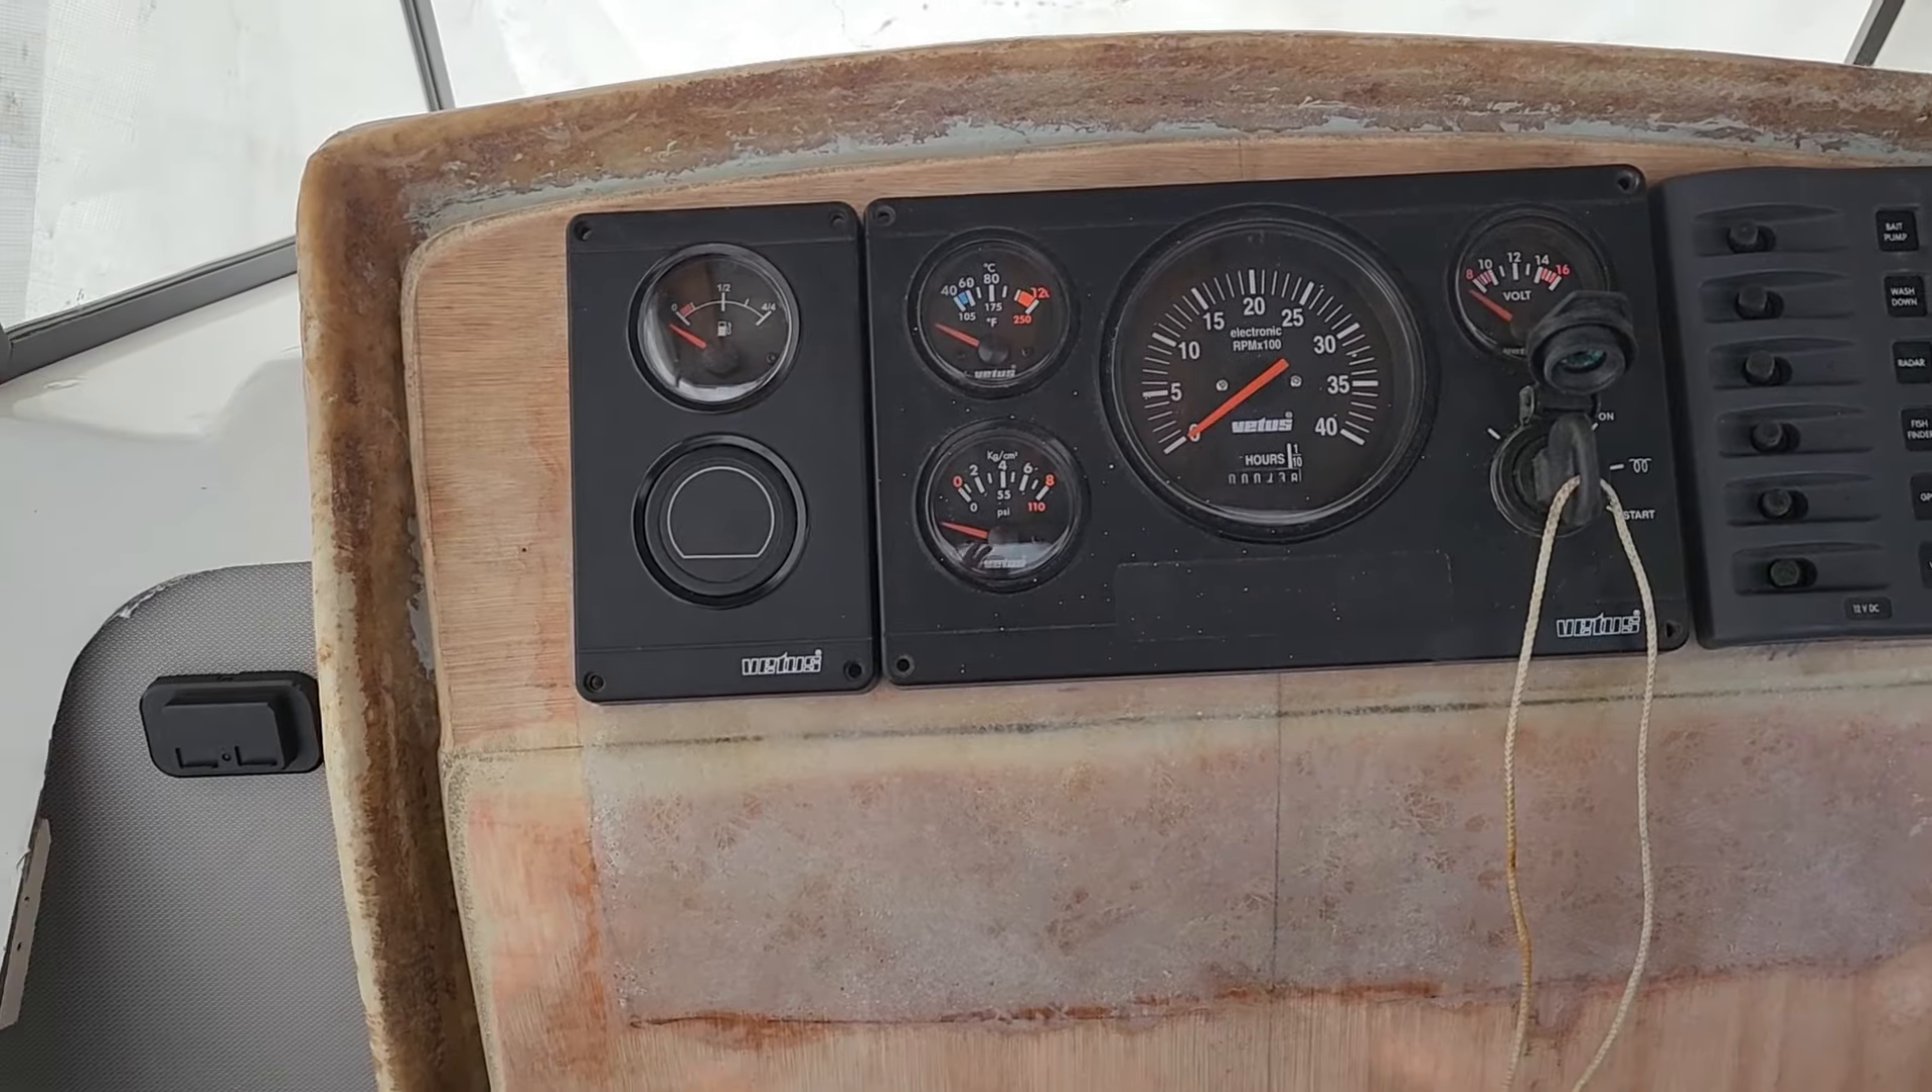This is the first dry fit of the helm cover up with instruments in still a horn to go in there and we'll probably put the 12 volt plug underneath that usb position.